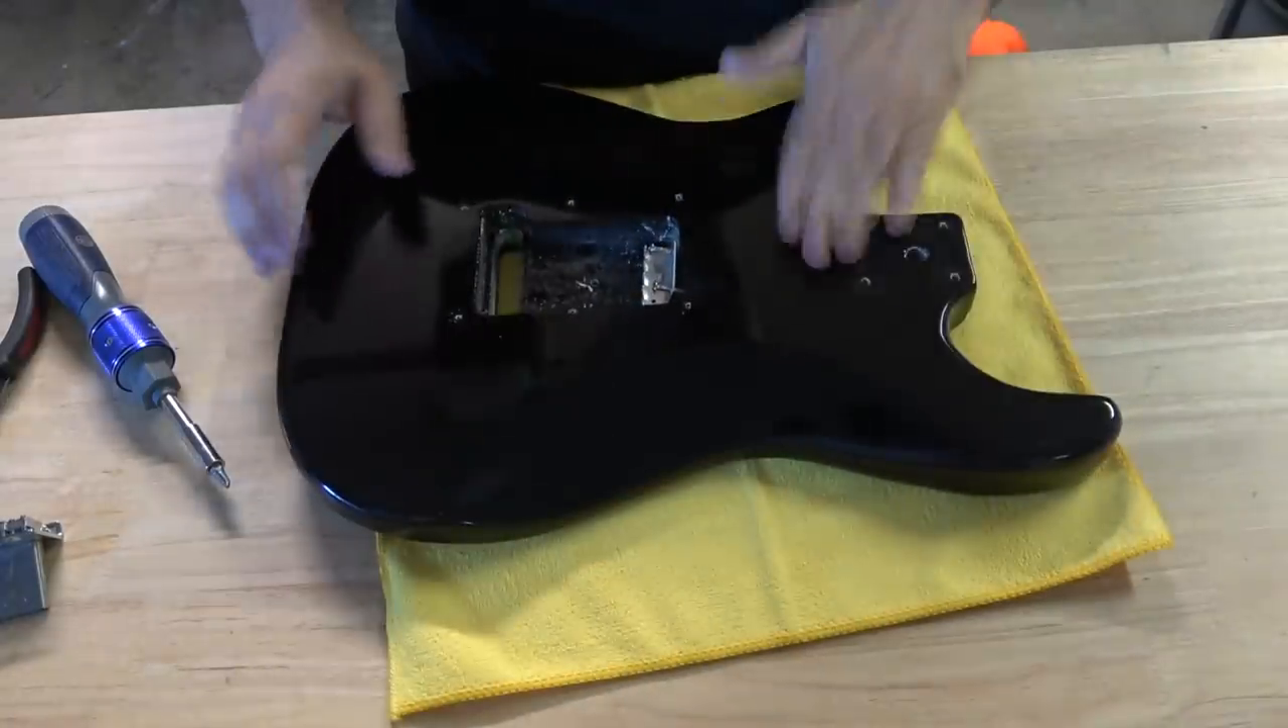Now I have most of the parts off the guitar.